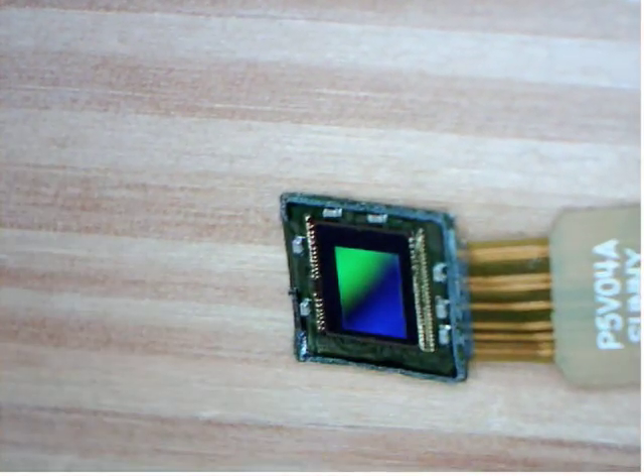But here it is. The sensor is clean and removed.